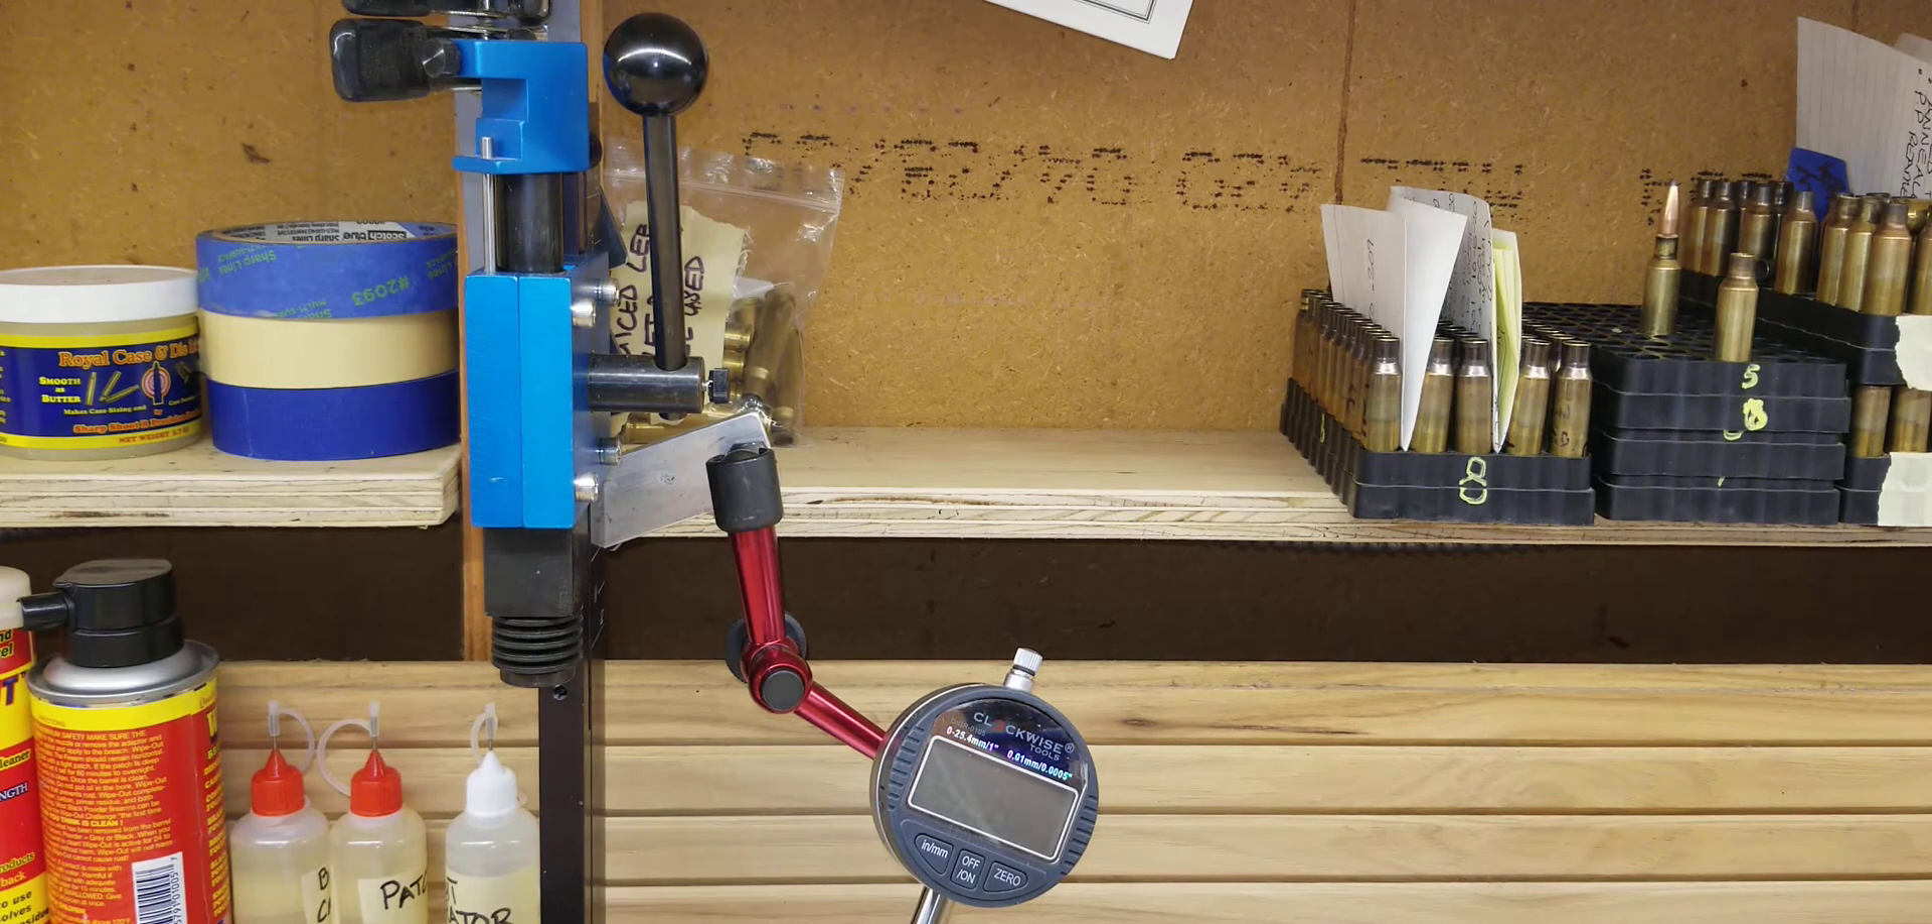I attach my aluminum piece onto my vertical of the press and this is what it looks like.